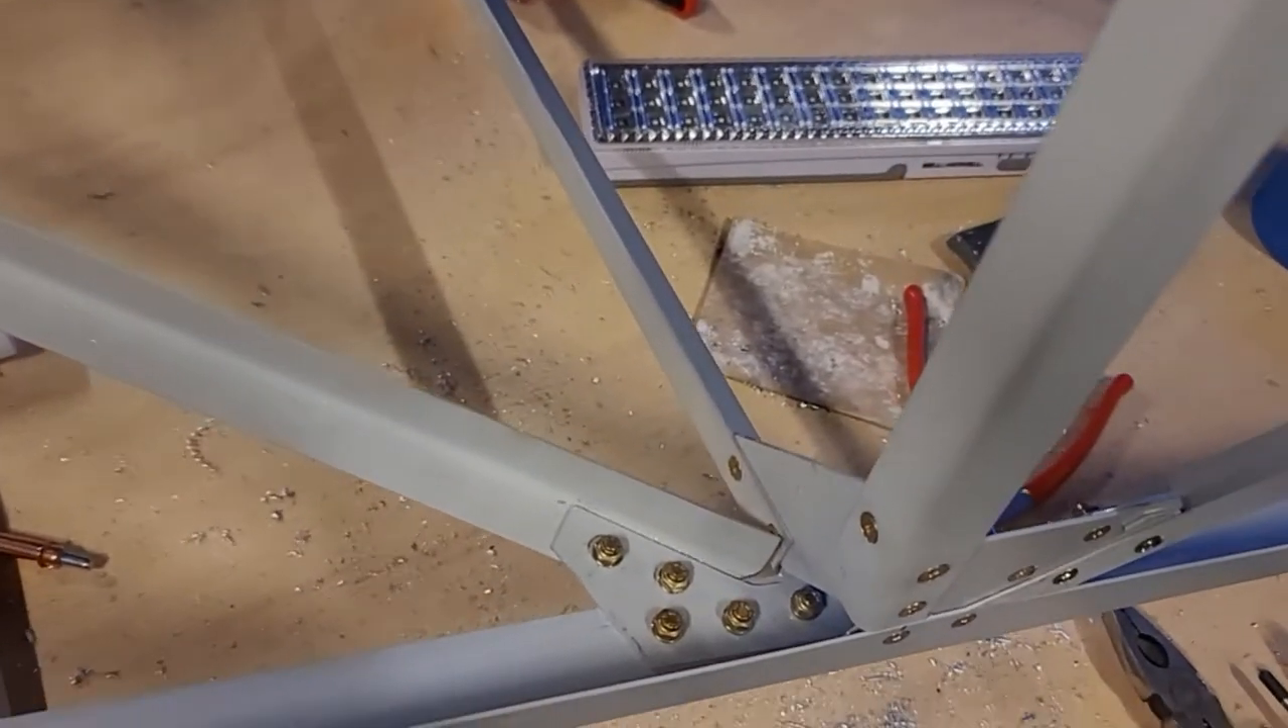Uh all the bolting is done man there's a lot of bolts on these uh on this section.